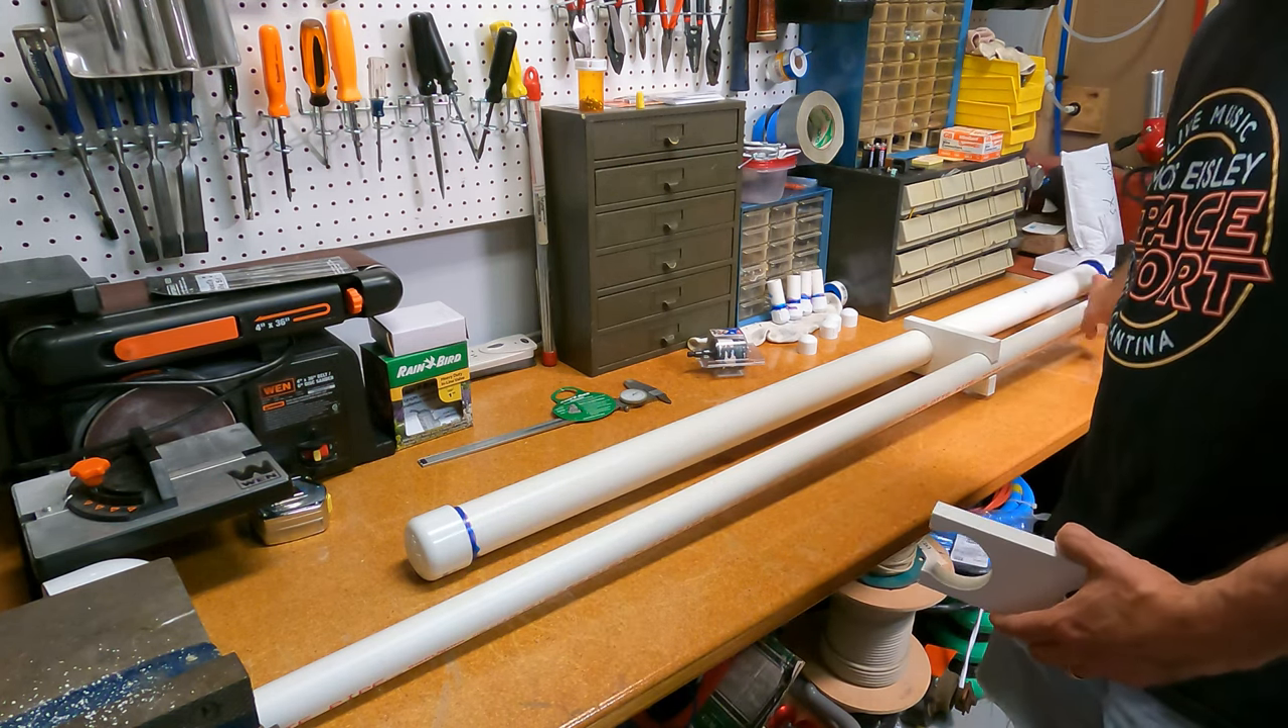Here you can see we already have one clamp in place here.